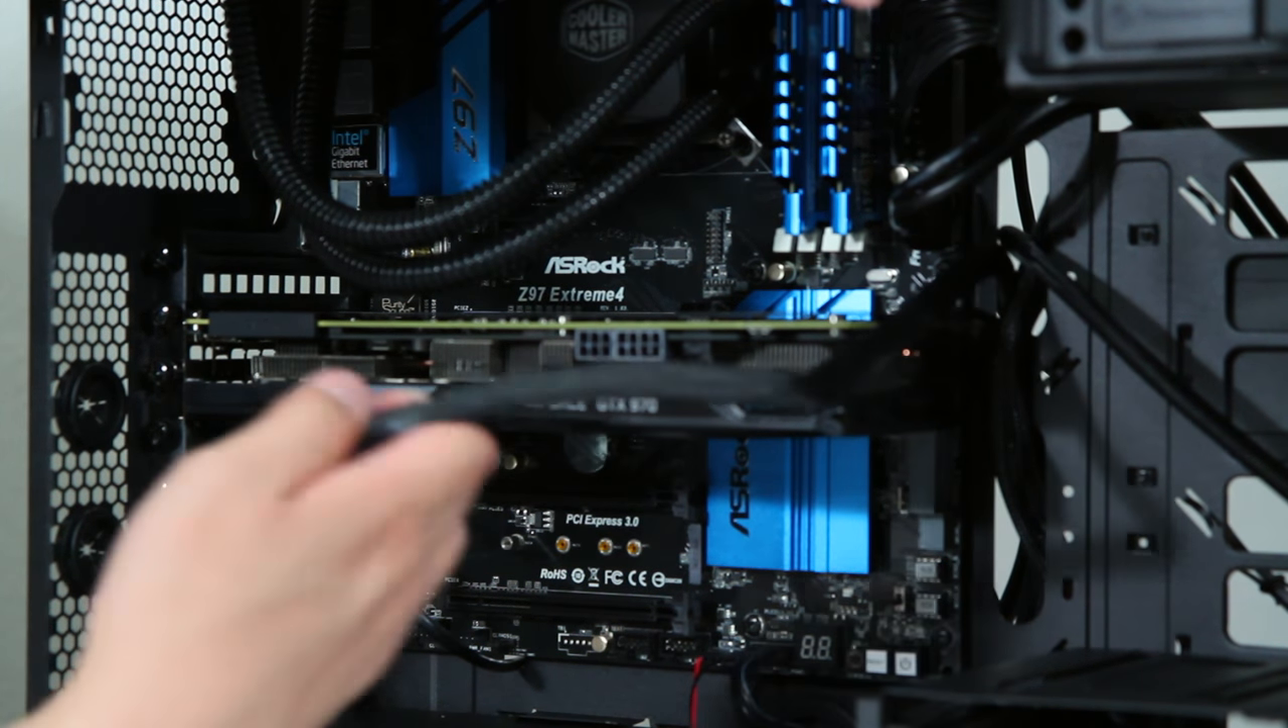All right, and now we have an installed GTX 970 minus the power cables.